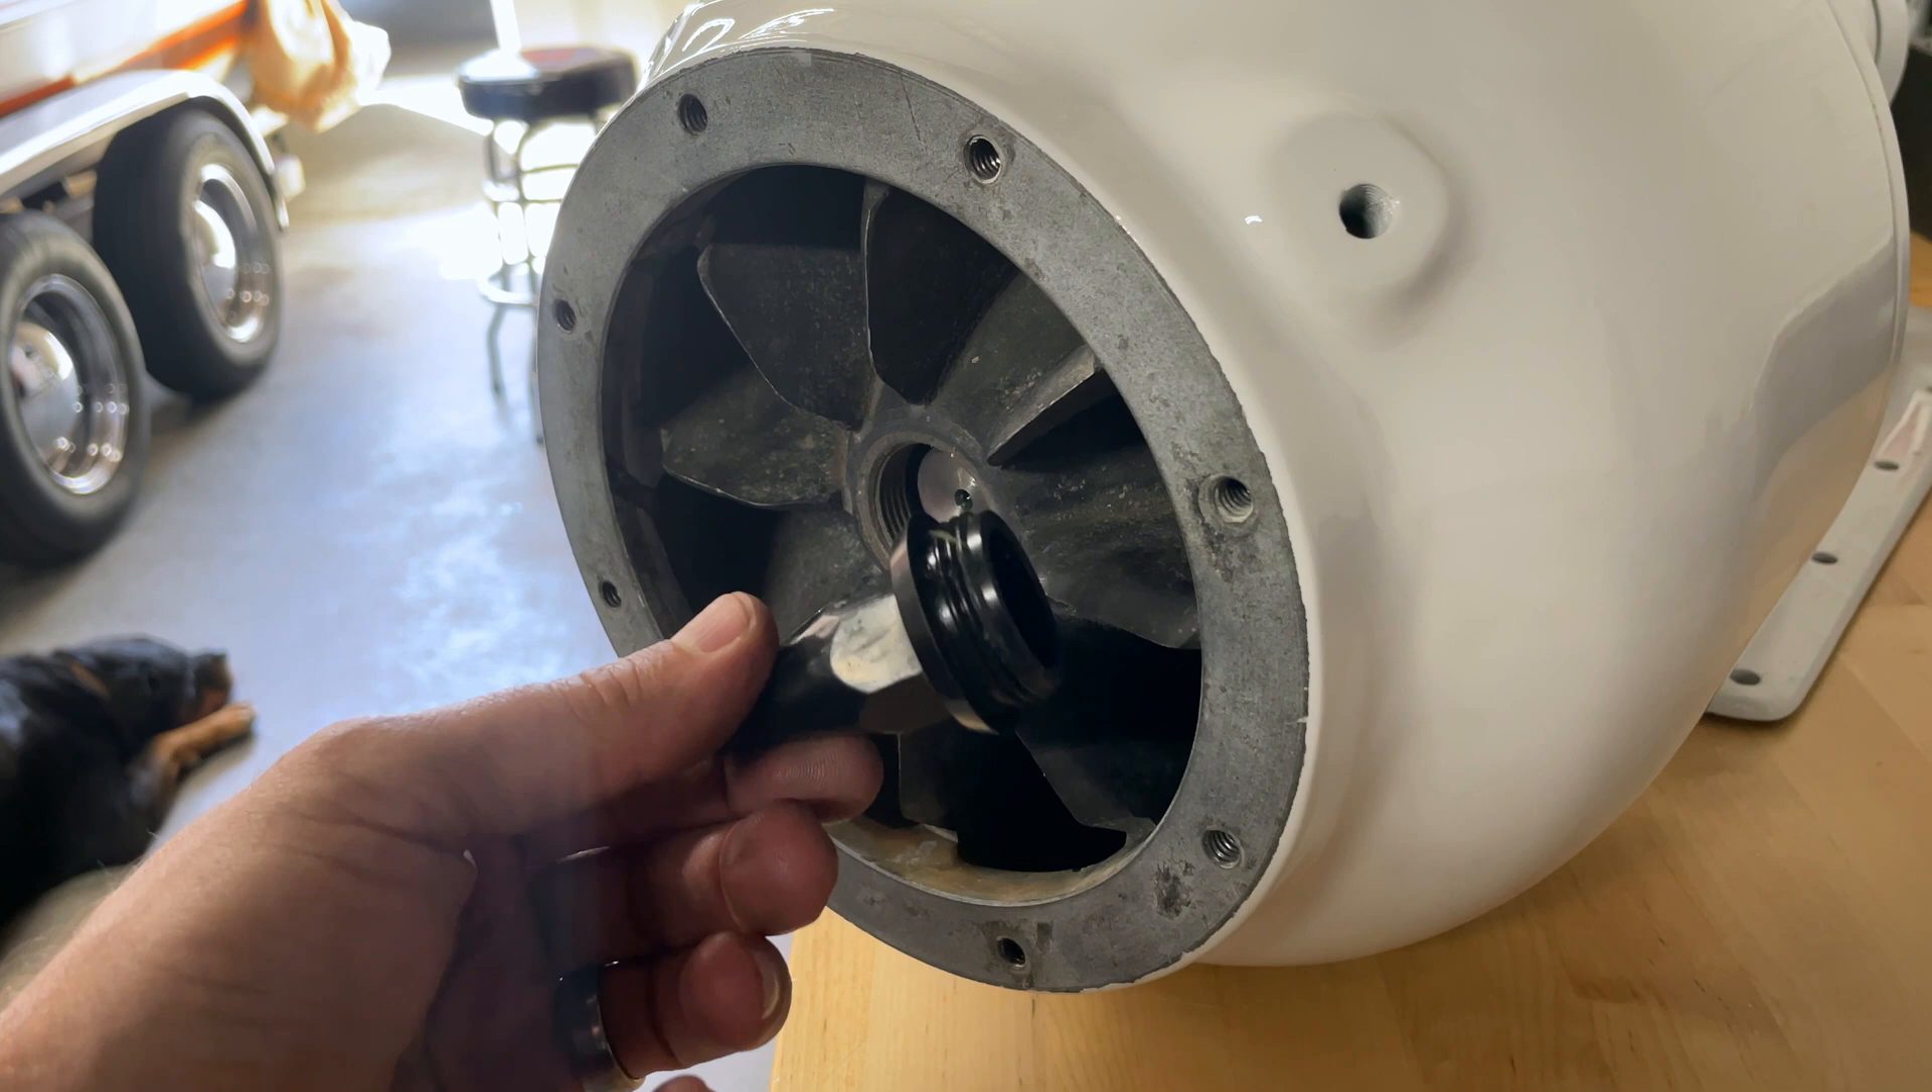This is full of oil, so we have this end cap that we need to install and we need to seal this with some silicone and then just screw it in.